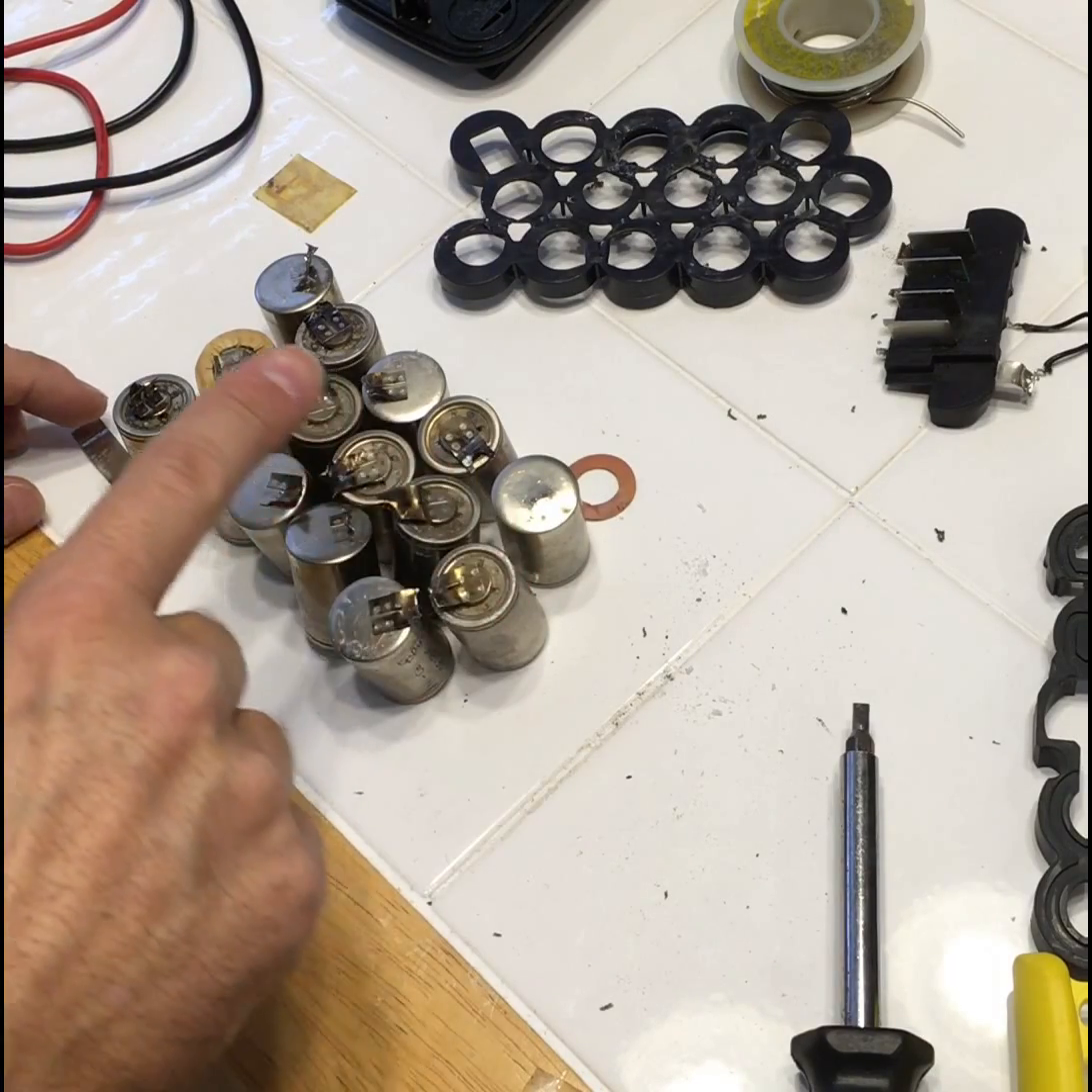But as you can see all of the batteries are apart.